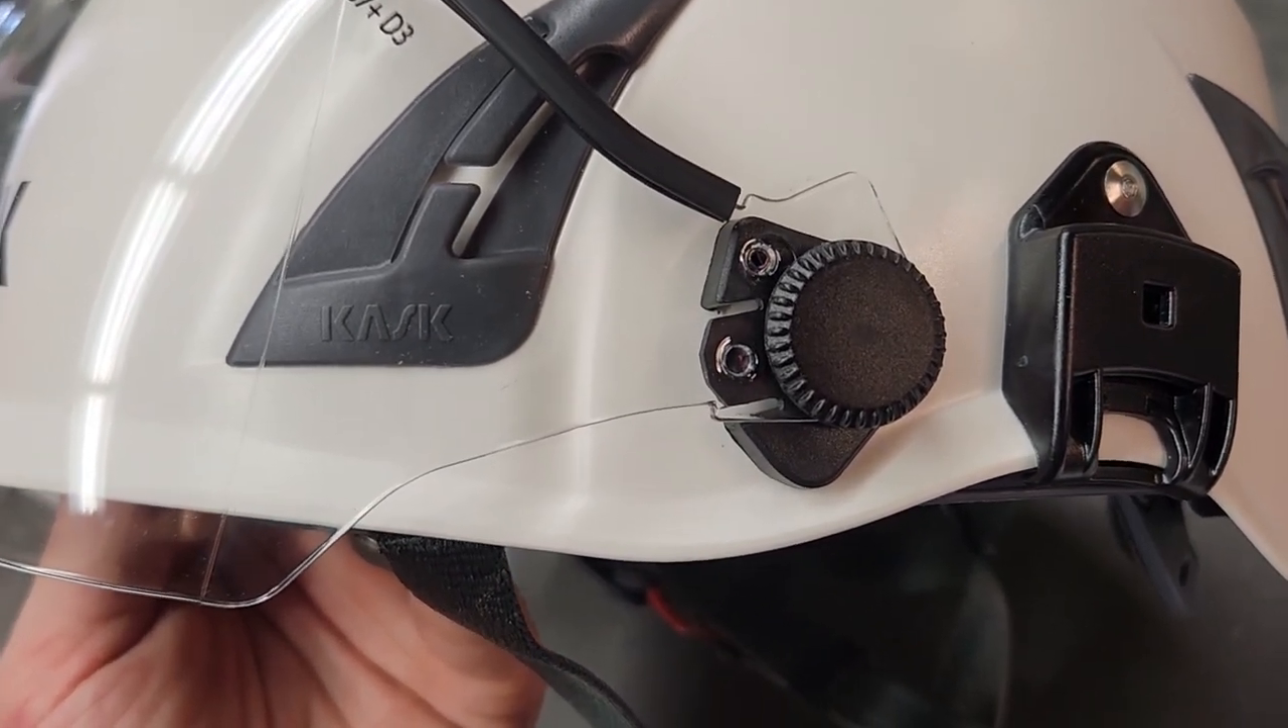The visor installation is complete you can see the uh the bracket the visor and the thumb screw there with the washer between the visor and the thumb screw.